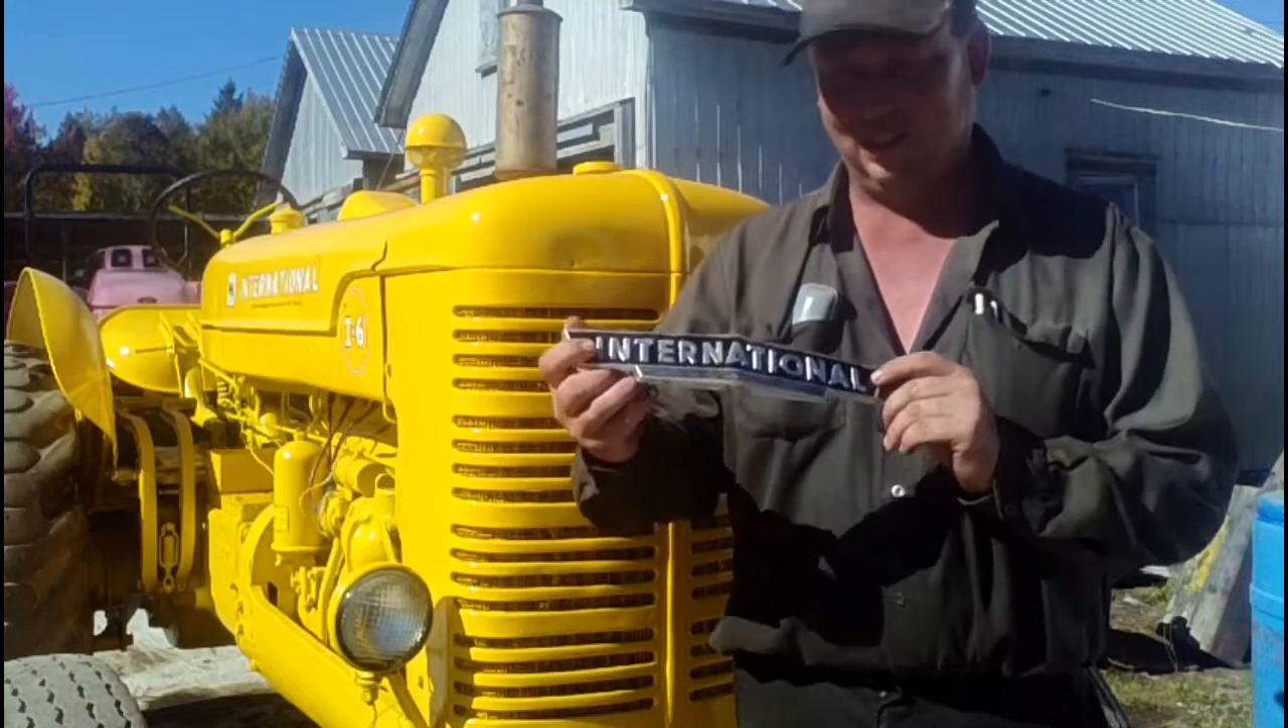This isn't exactly a decal but it is the badge or emblem for the front of the grill and we haven't got it back on yet.